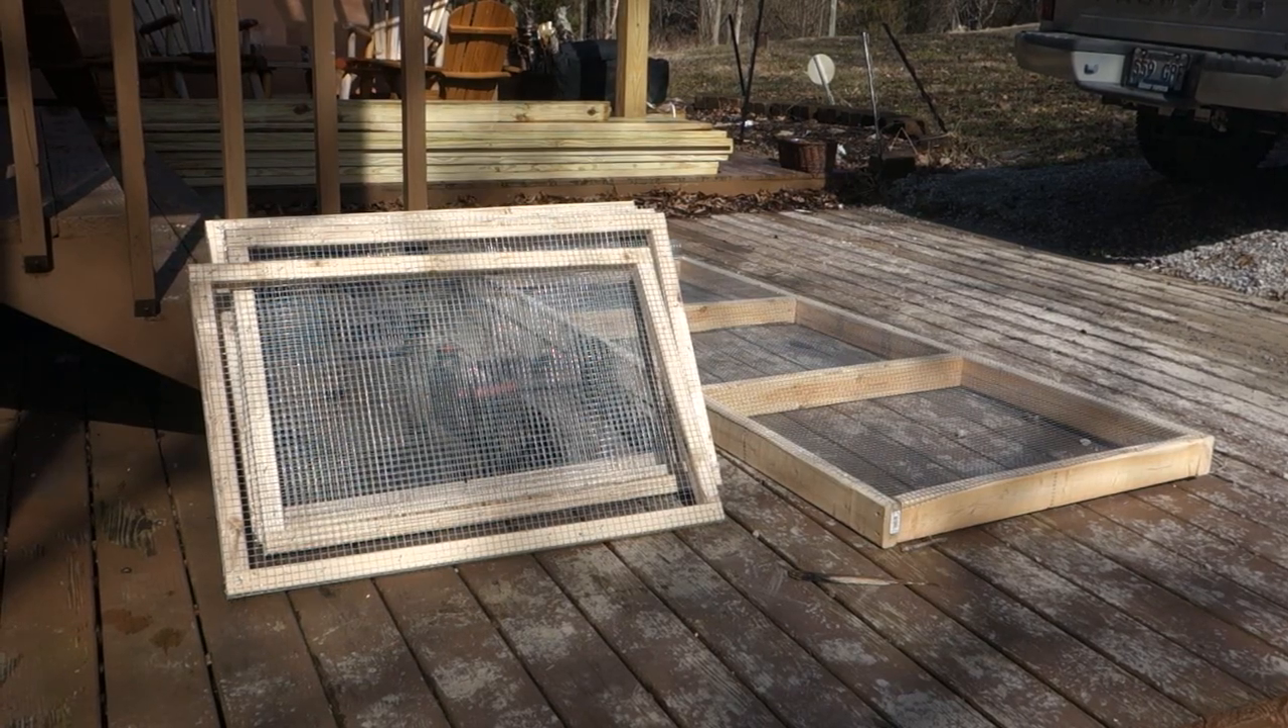The four frames are now done and now we're going to screw them onto the base.